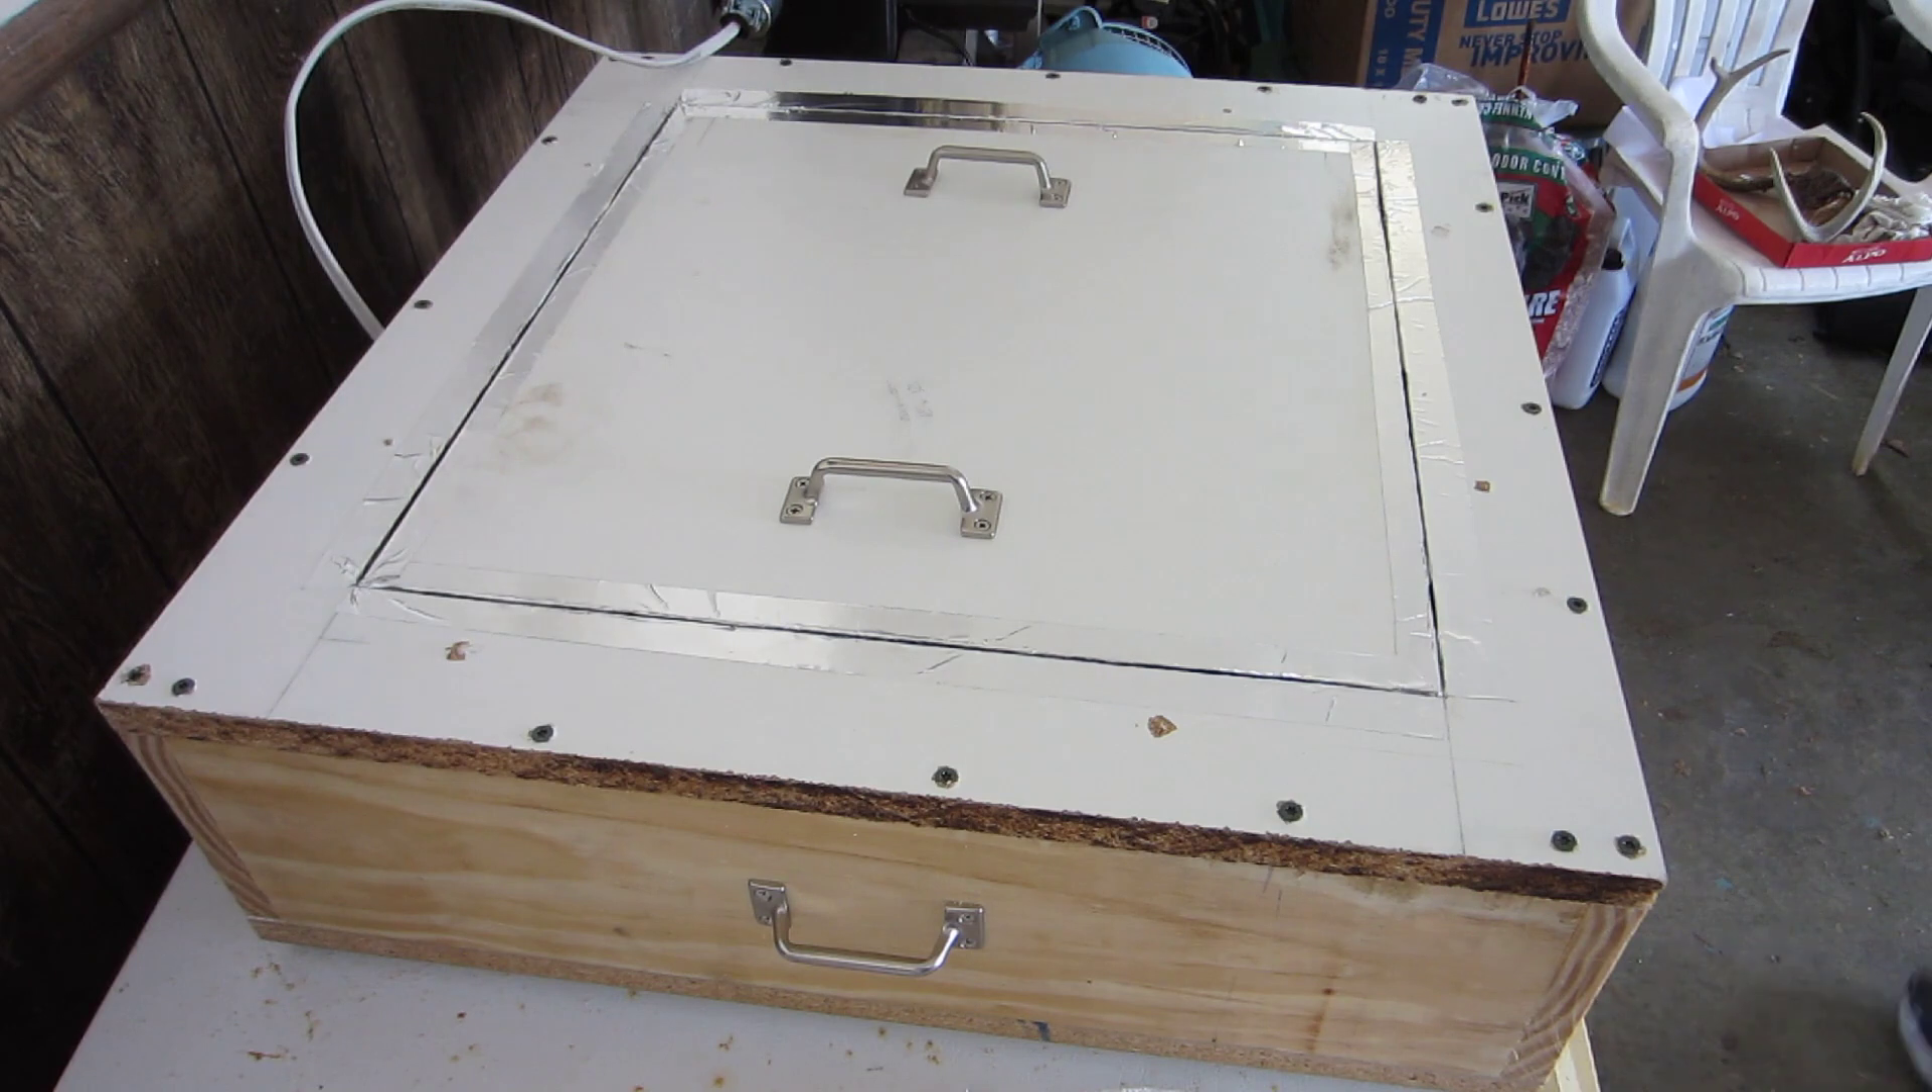We have fold the edges and we now have our handles on.